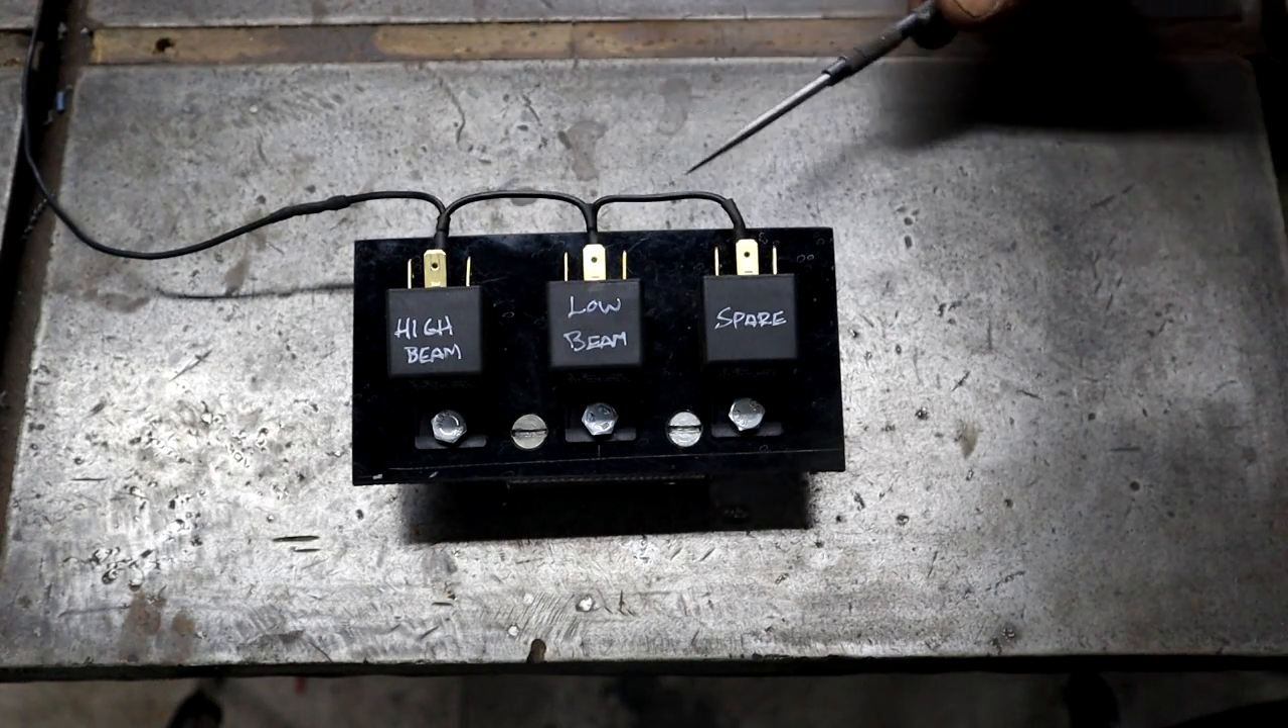I've already got the negatives connected to the coils of the relays.